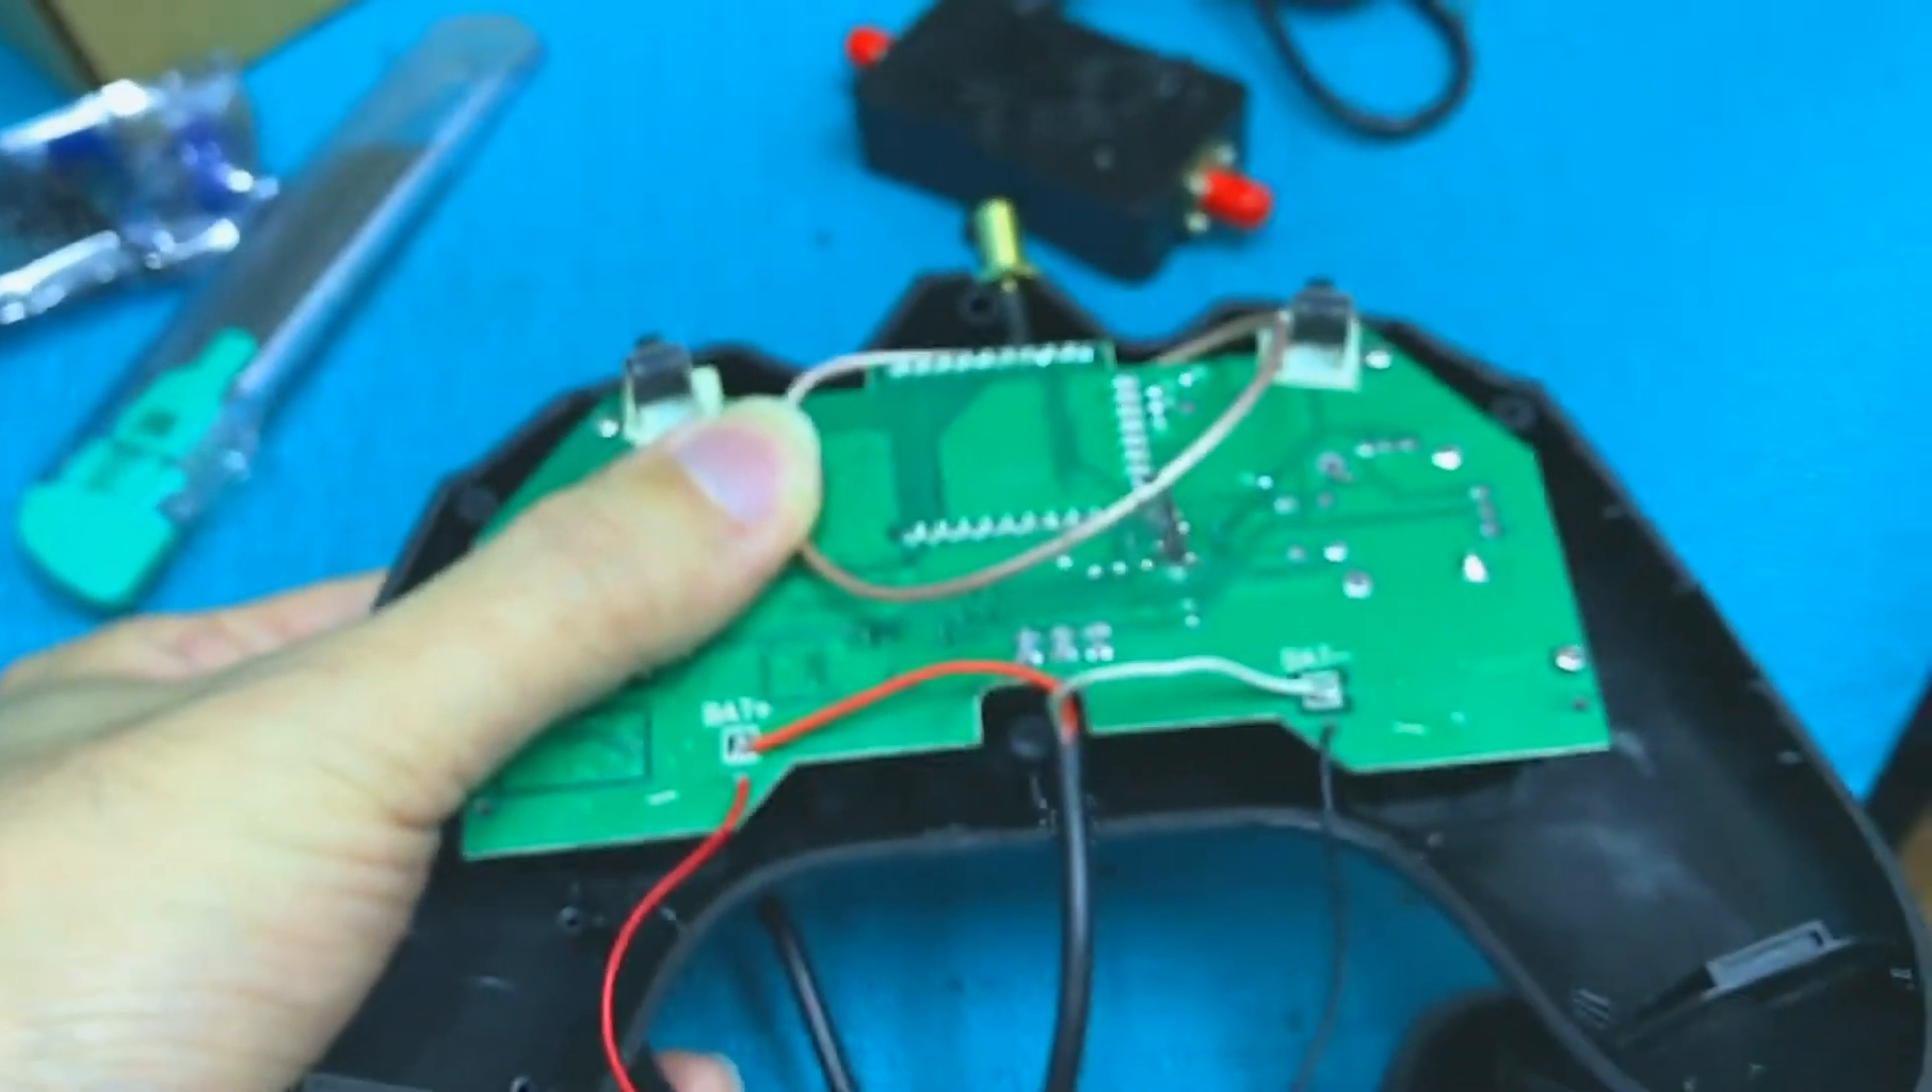We have soldered a pair of wires to tap power from the battery.